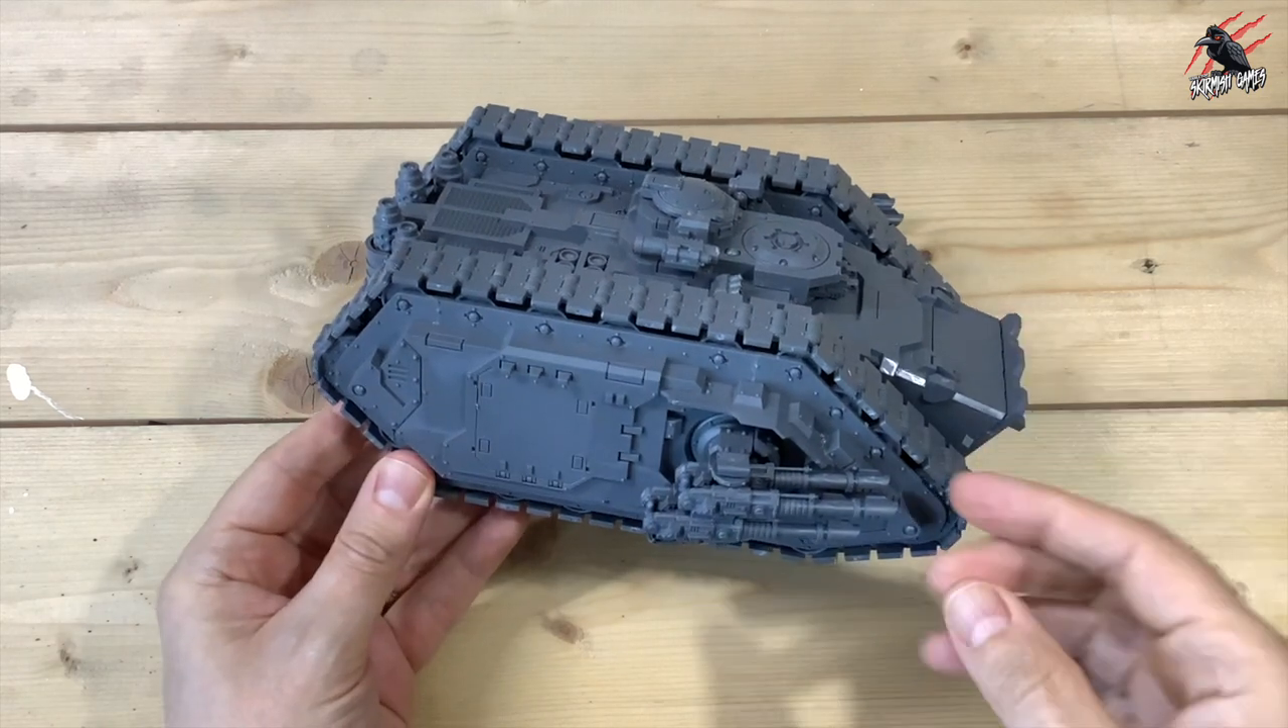Here's my land raider spartan all assembled now.